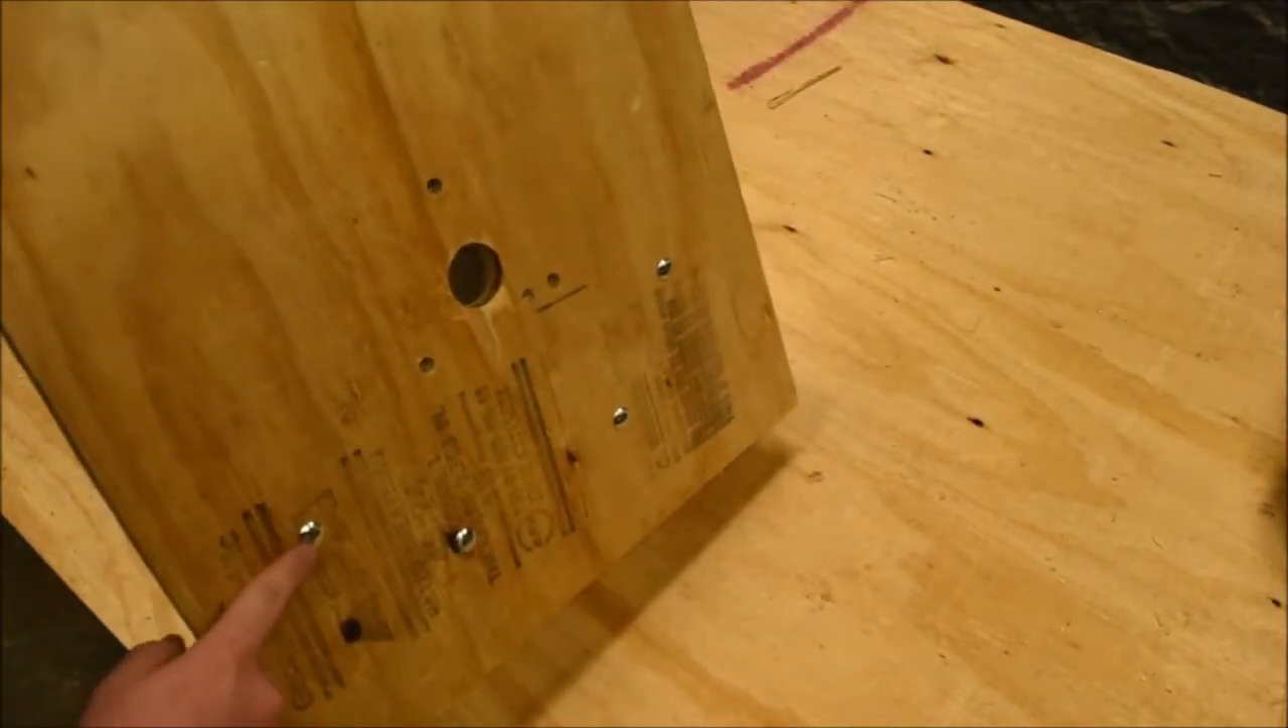Okay, so this is what it looks like on the bottom. As you can see, the bolts right here are kind of sticking out, so I'm just going to recess those in.